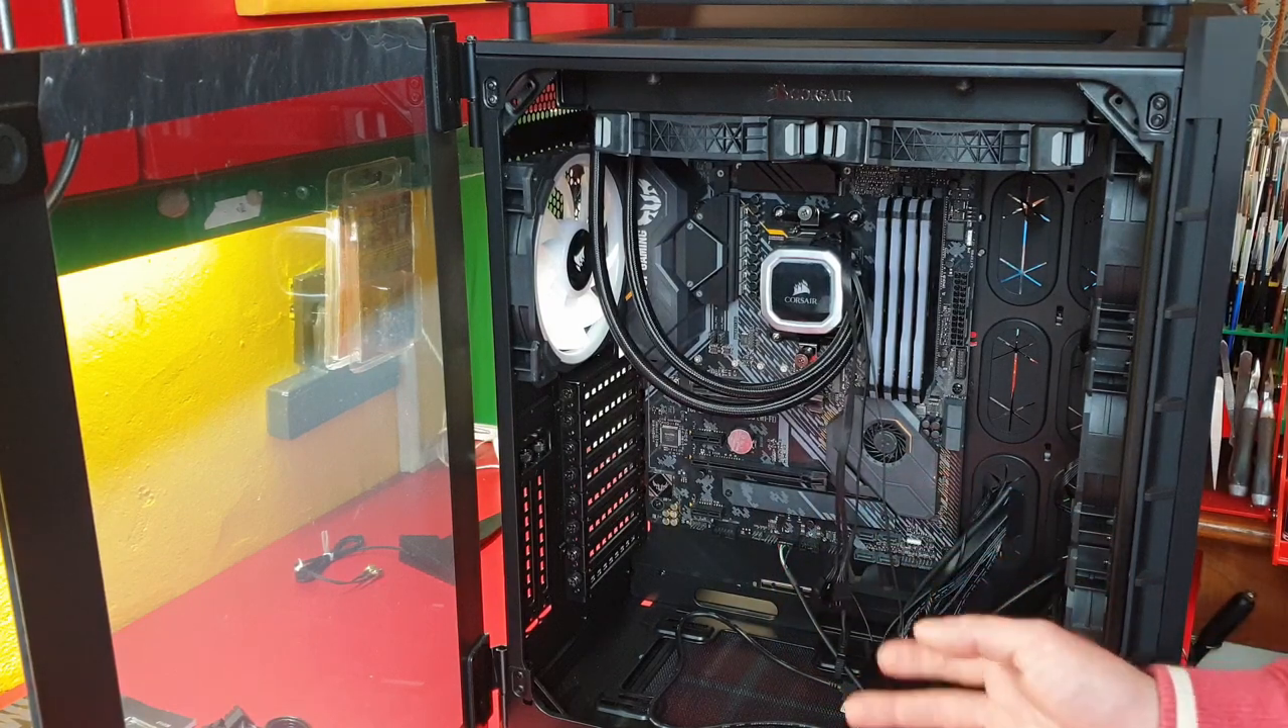So, I've got the circuit board in place. I've got the cooler up above, I've put the cooler onto the board.